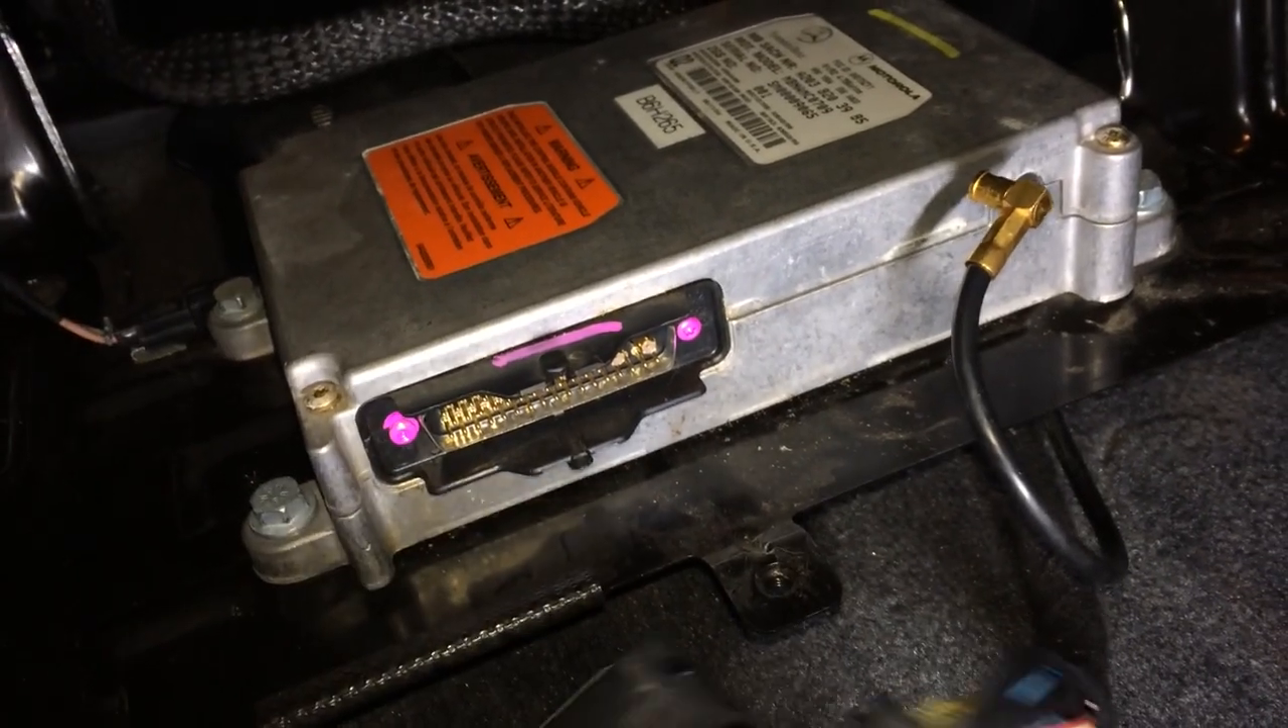There's the replacement module in place.